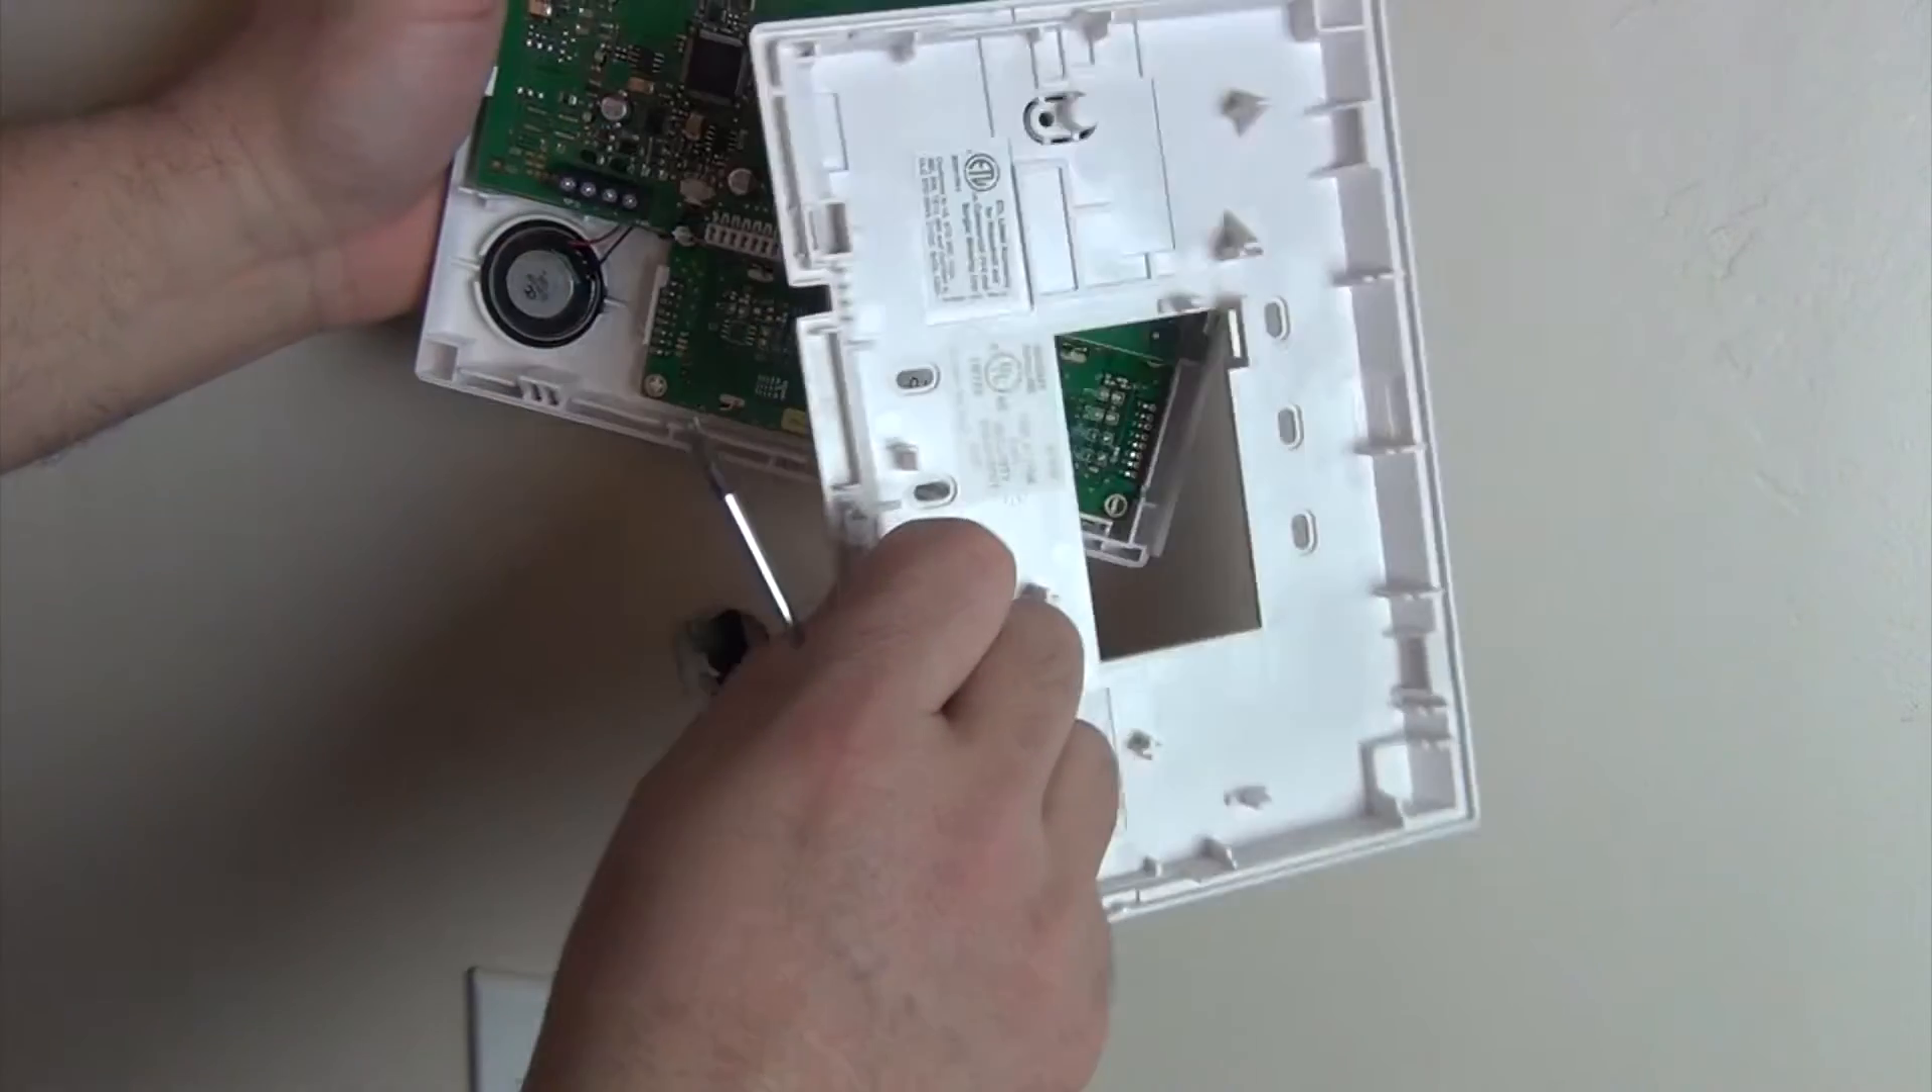There we go got the pieces separated here's the back part here's the front part.